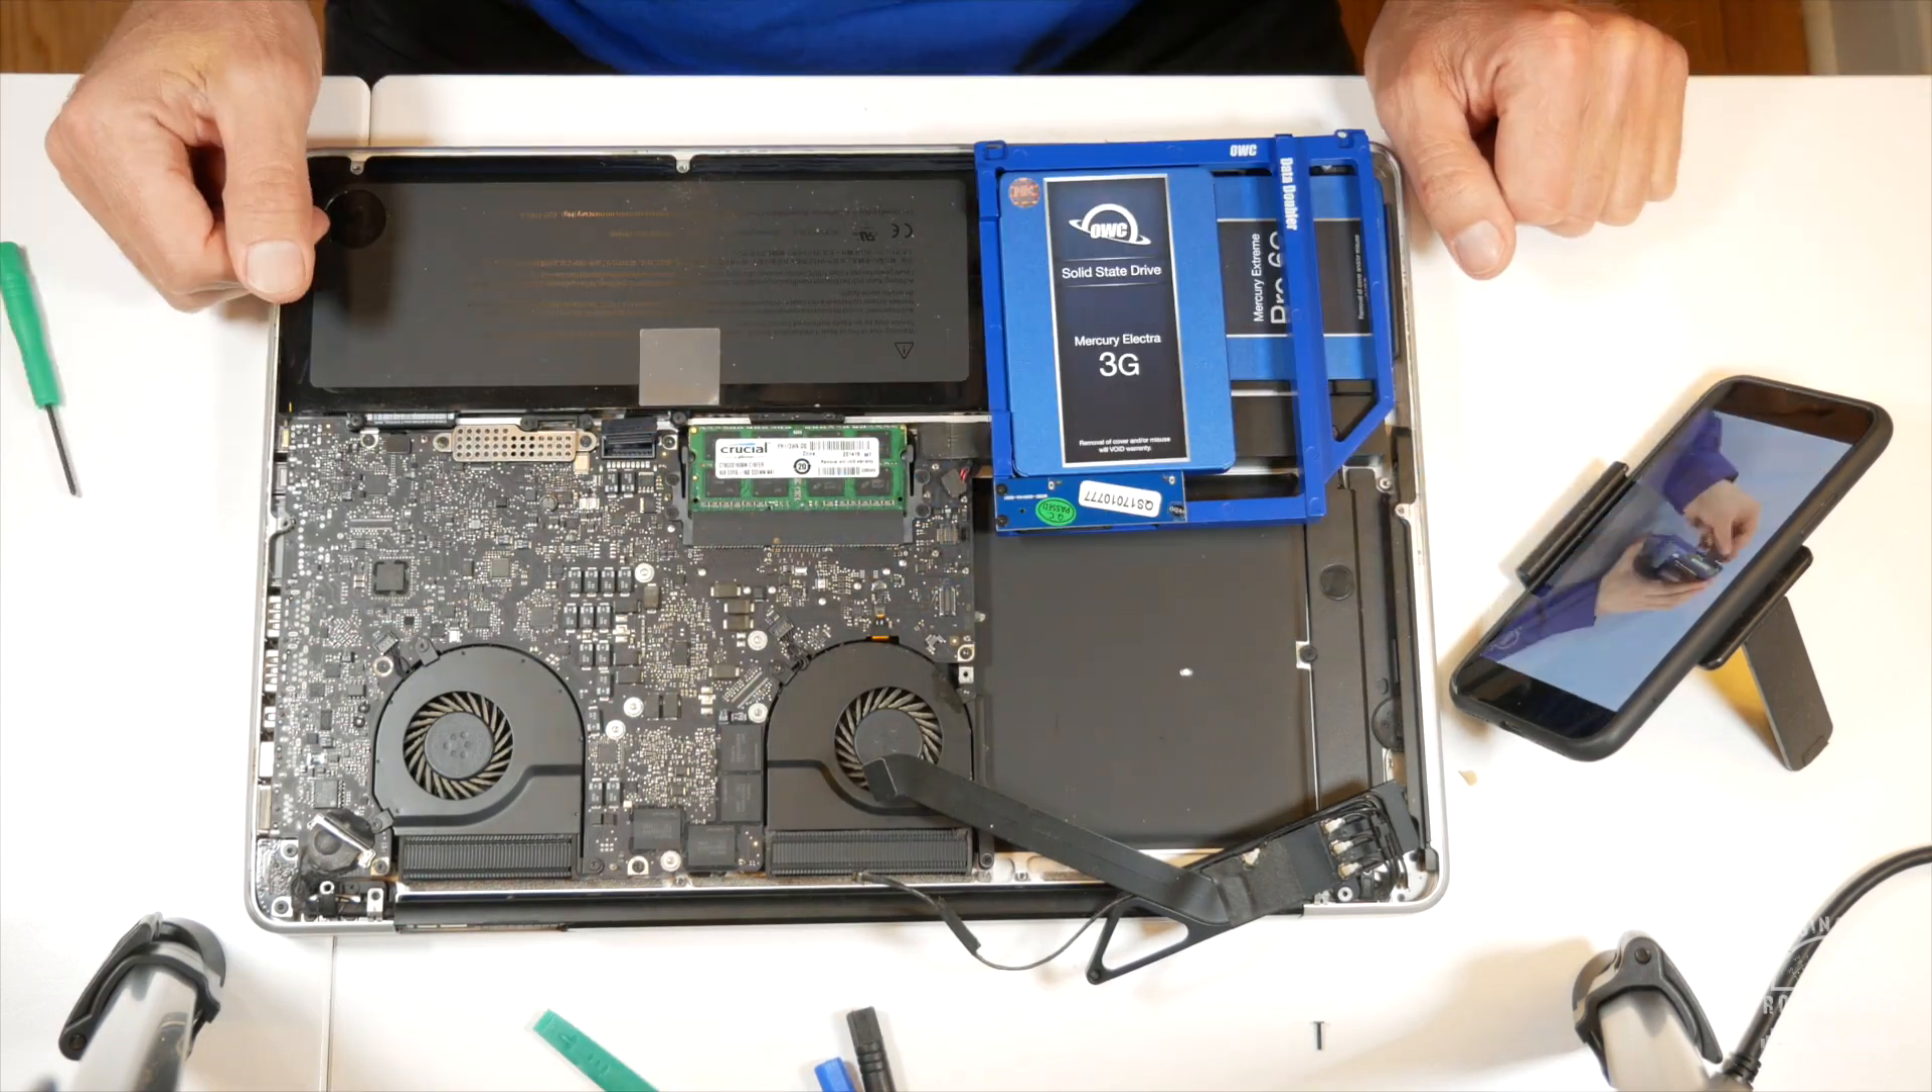And I pulled it out, and then I can just install the Mercury Electra 3G drive into the data doubler and put the screws into it, and now it's ready to install.